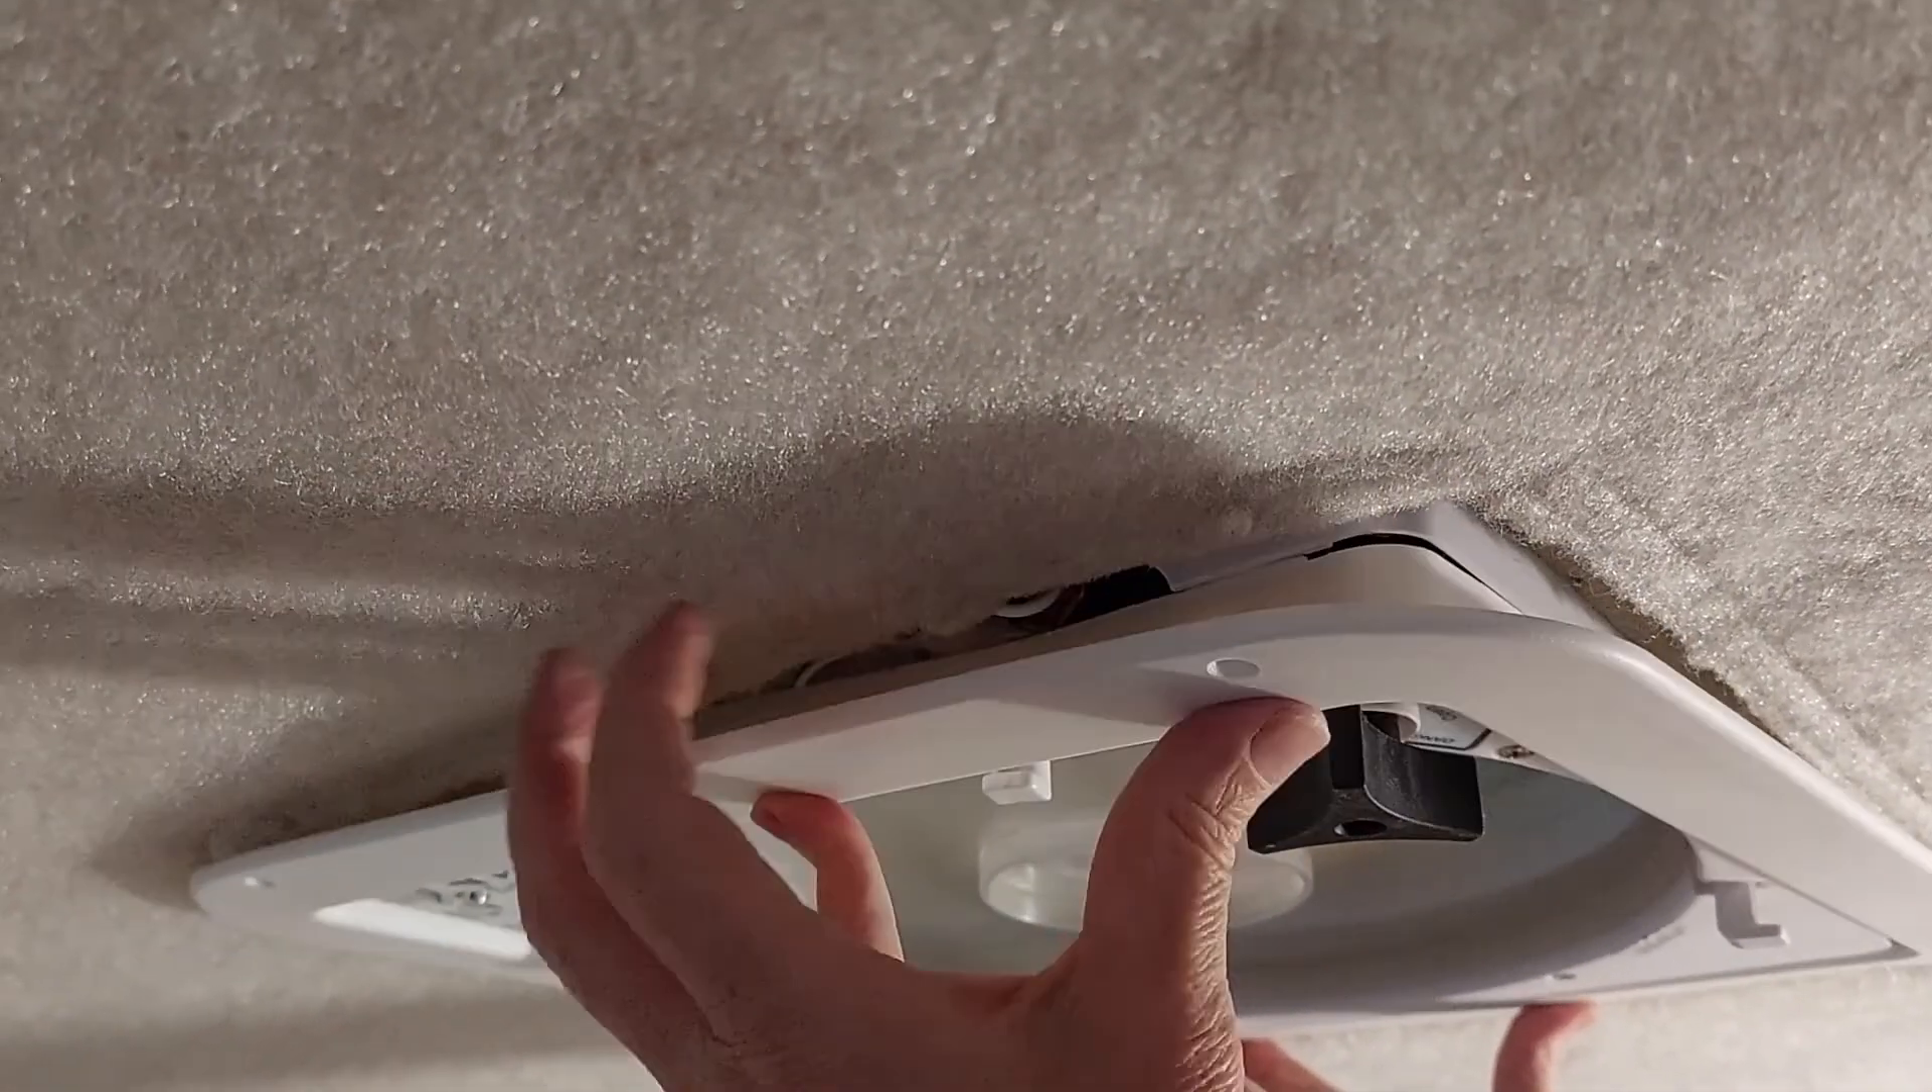So the bezel isn't going all the way up.